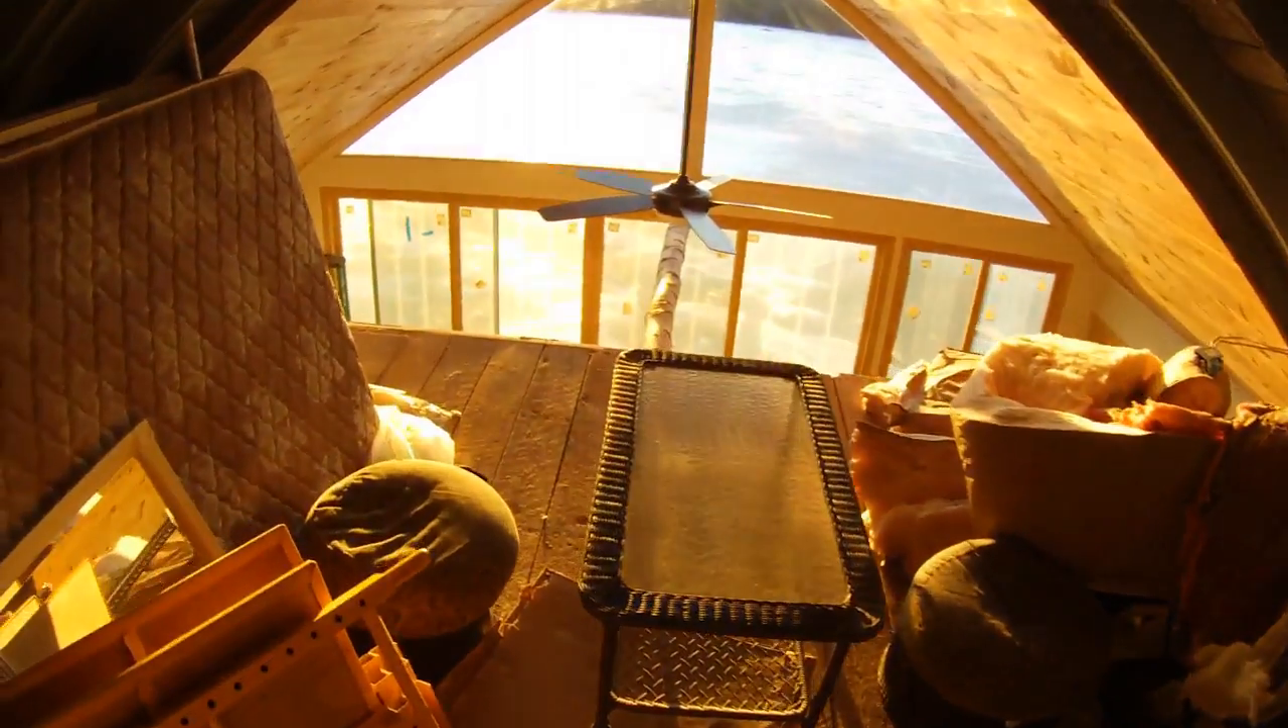Up here we have the glass windows installed.